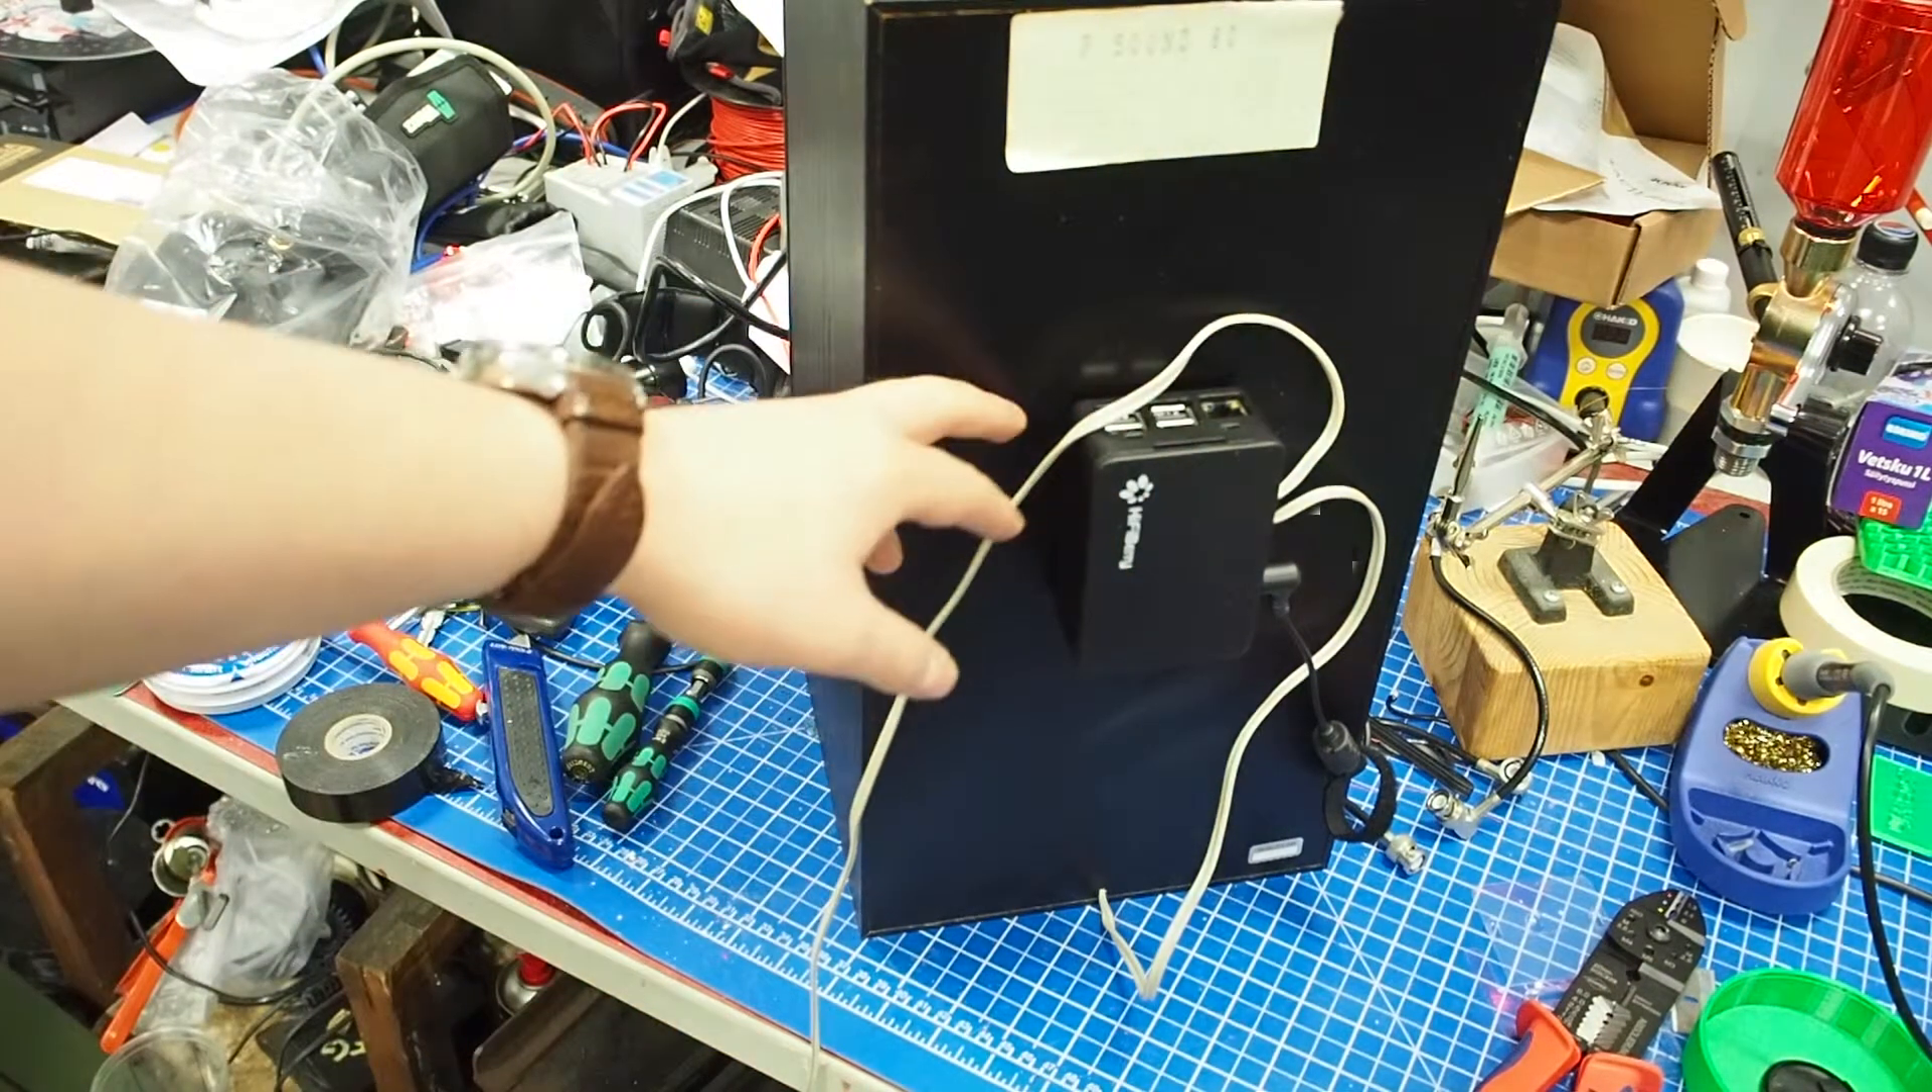As you can see we have our nice speaker and on the back we have the hi-fi berry all mounted and i also cabled the second speaker here that goes to the right side speaker.